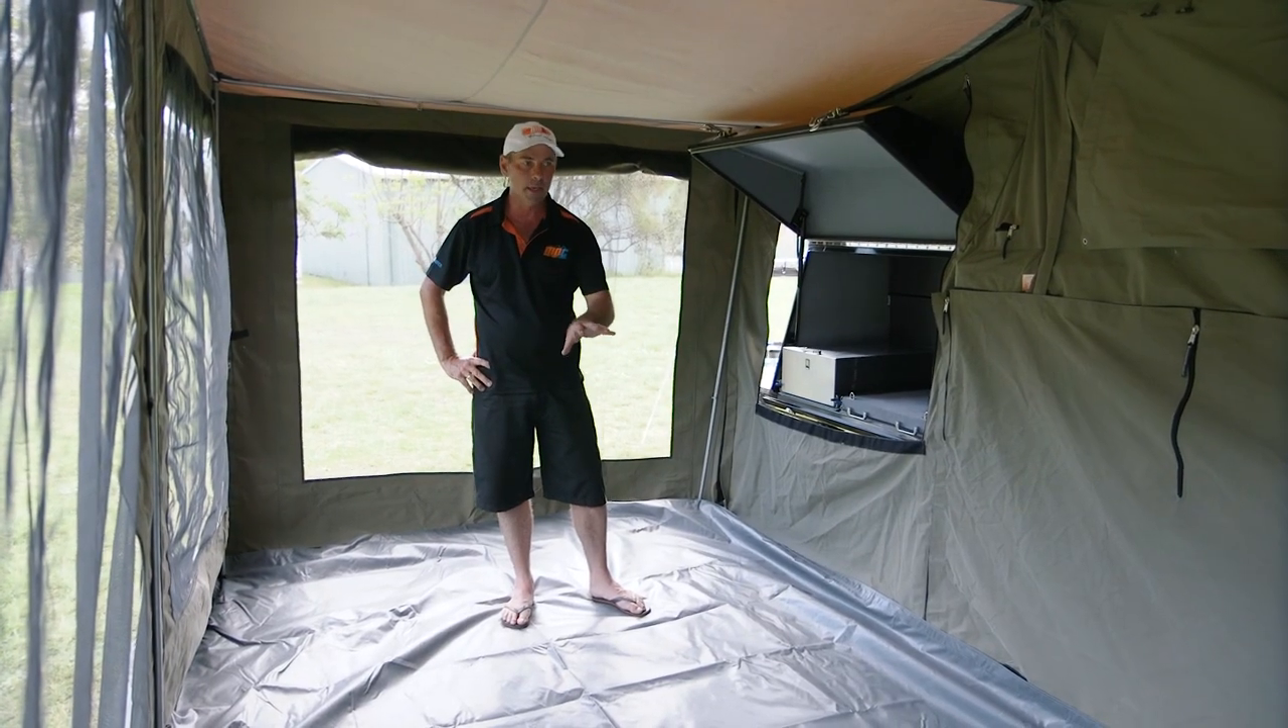There's your PVC floor in and done.